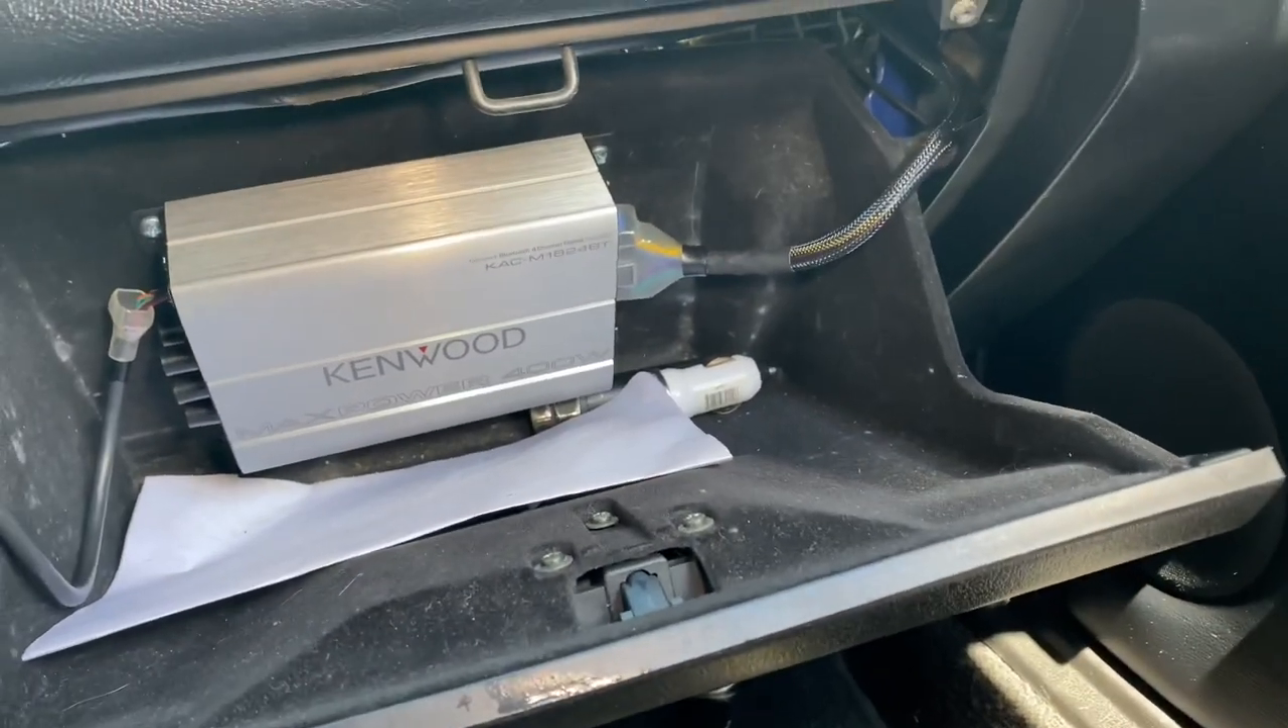Well I got the amp all installed.